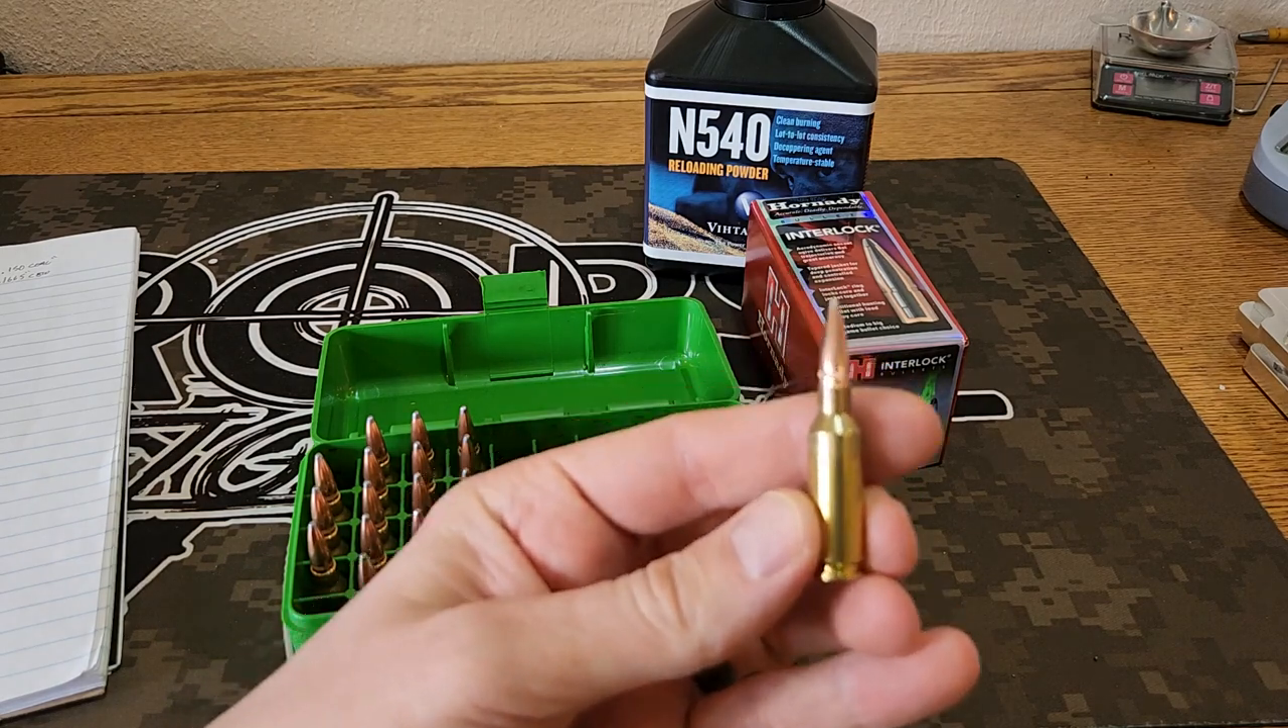All righty, so I just got done finished seating all of our bullets.